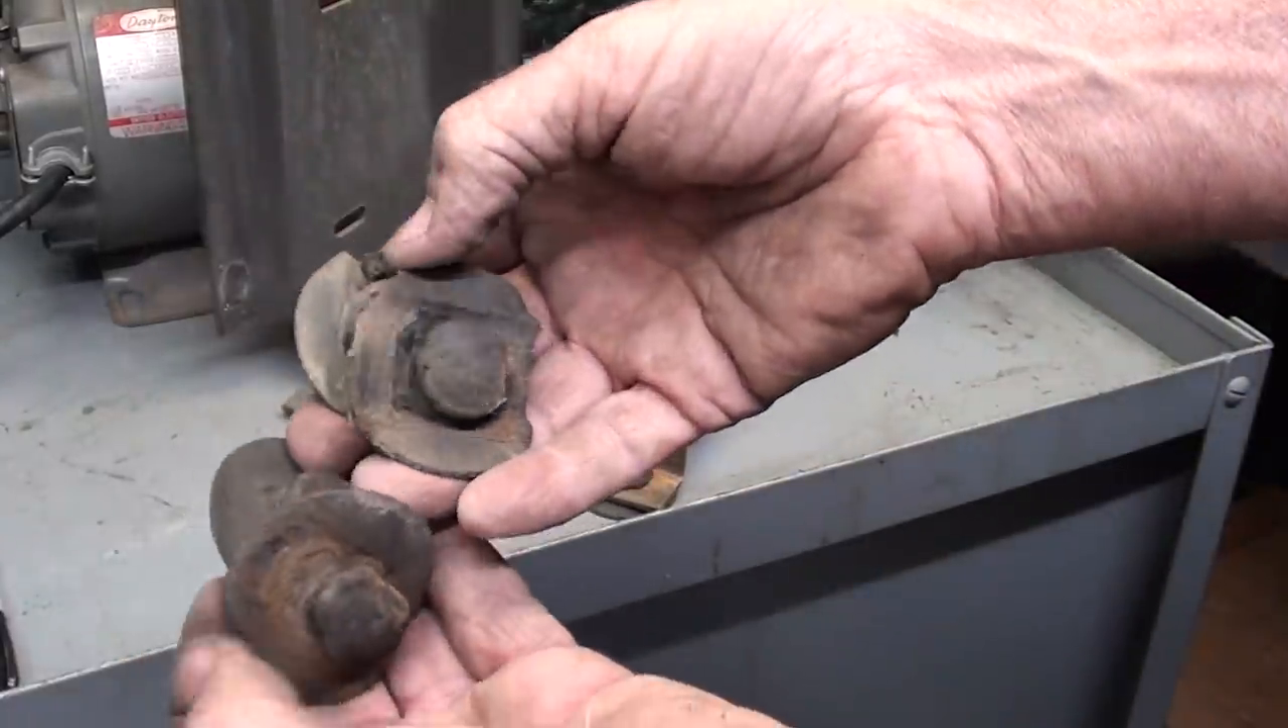And I removed these feet, these rubber feet.